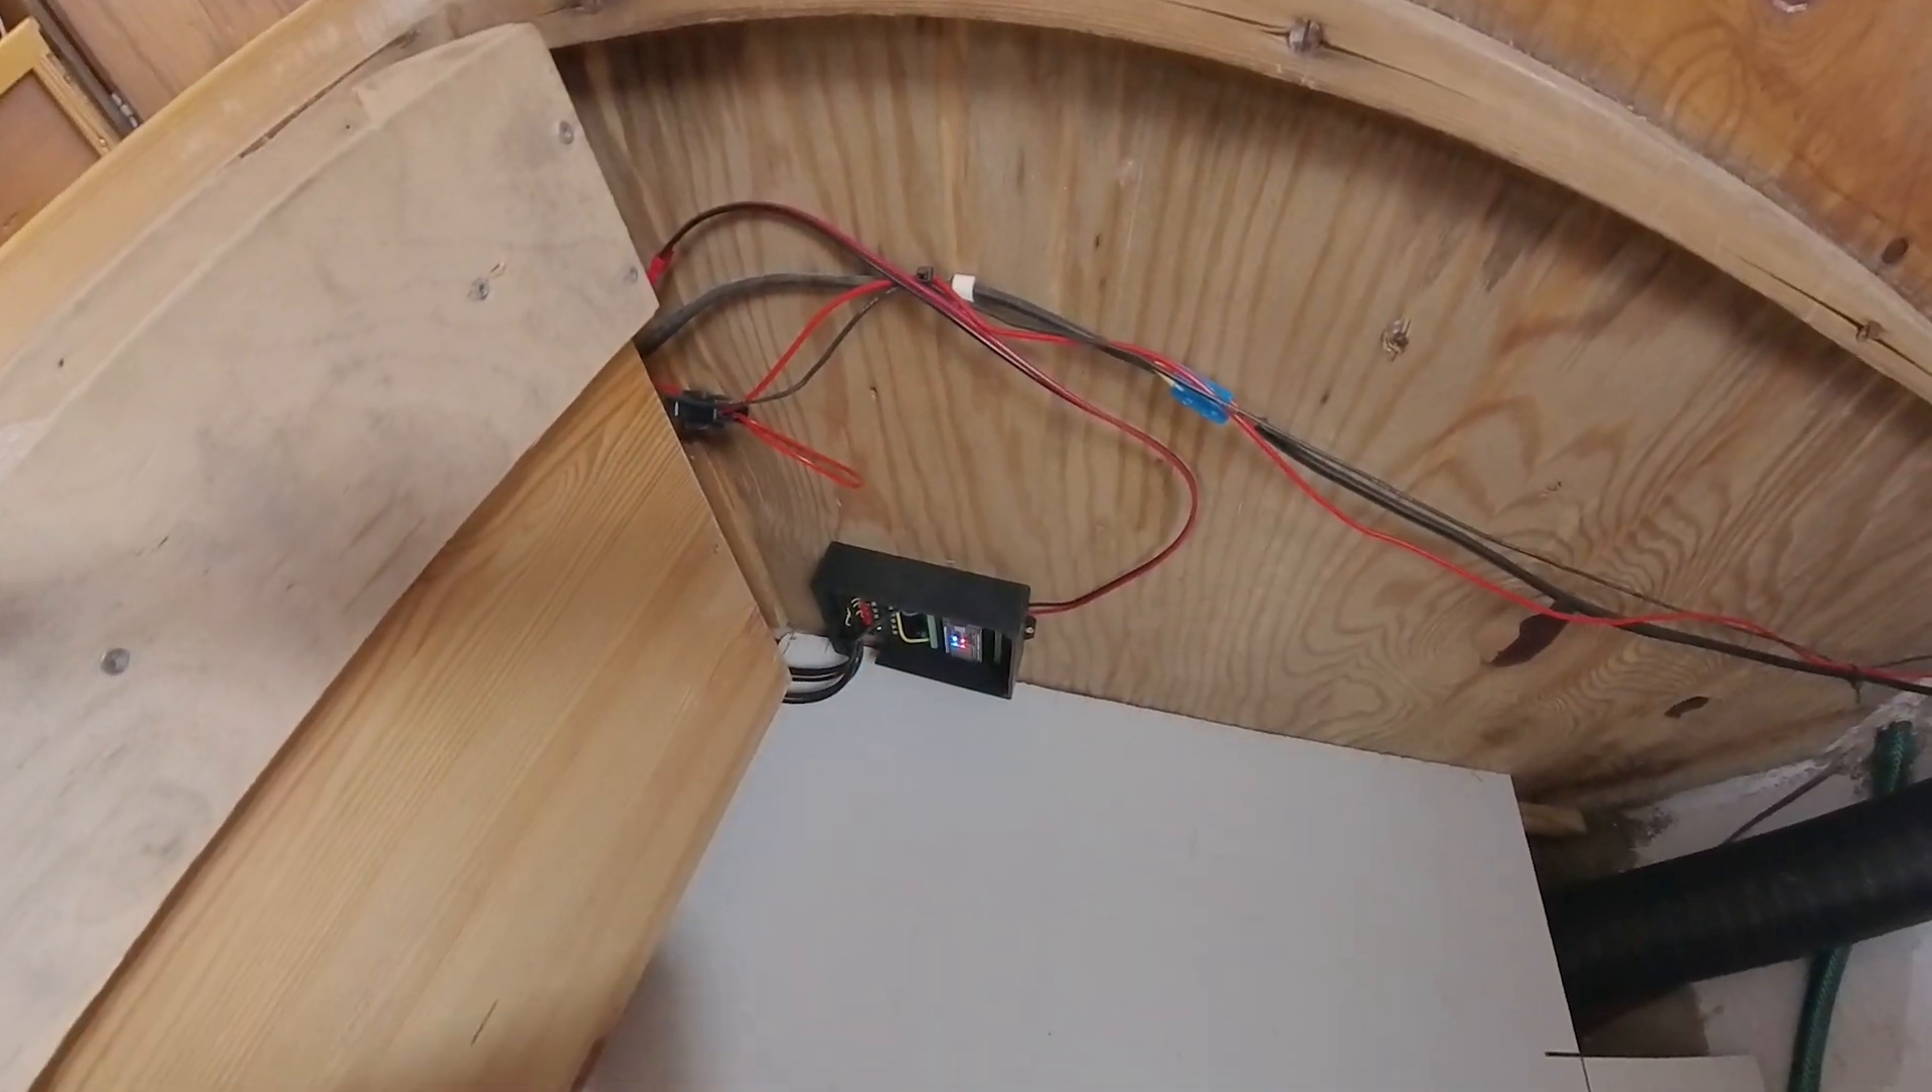So here is the box for the temperature sensors. You still need to put the lid on and tidy up all of those wires there.